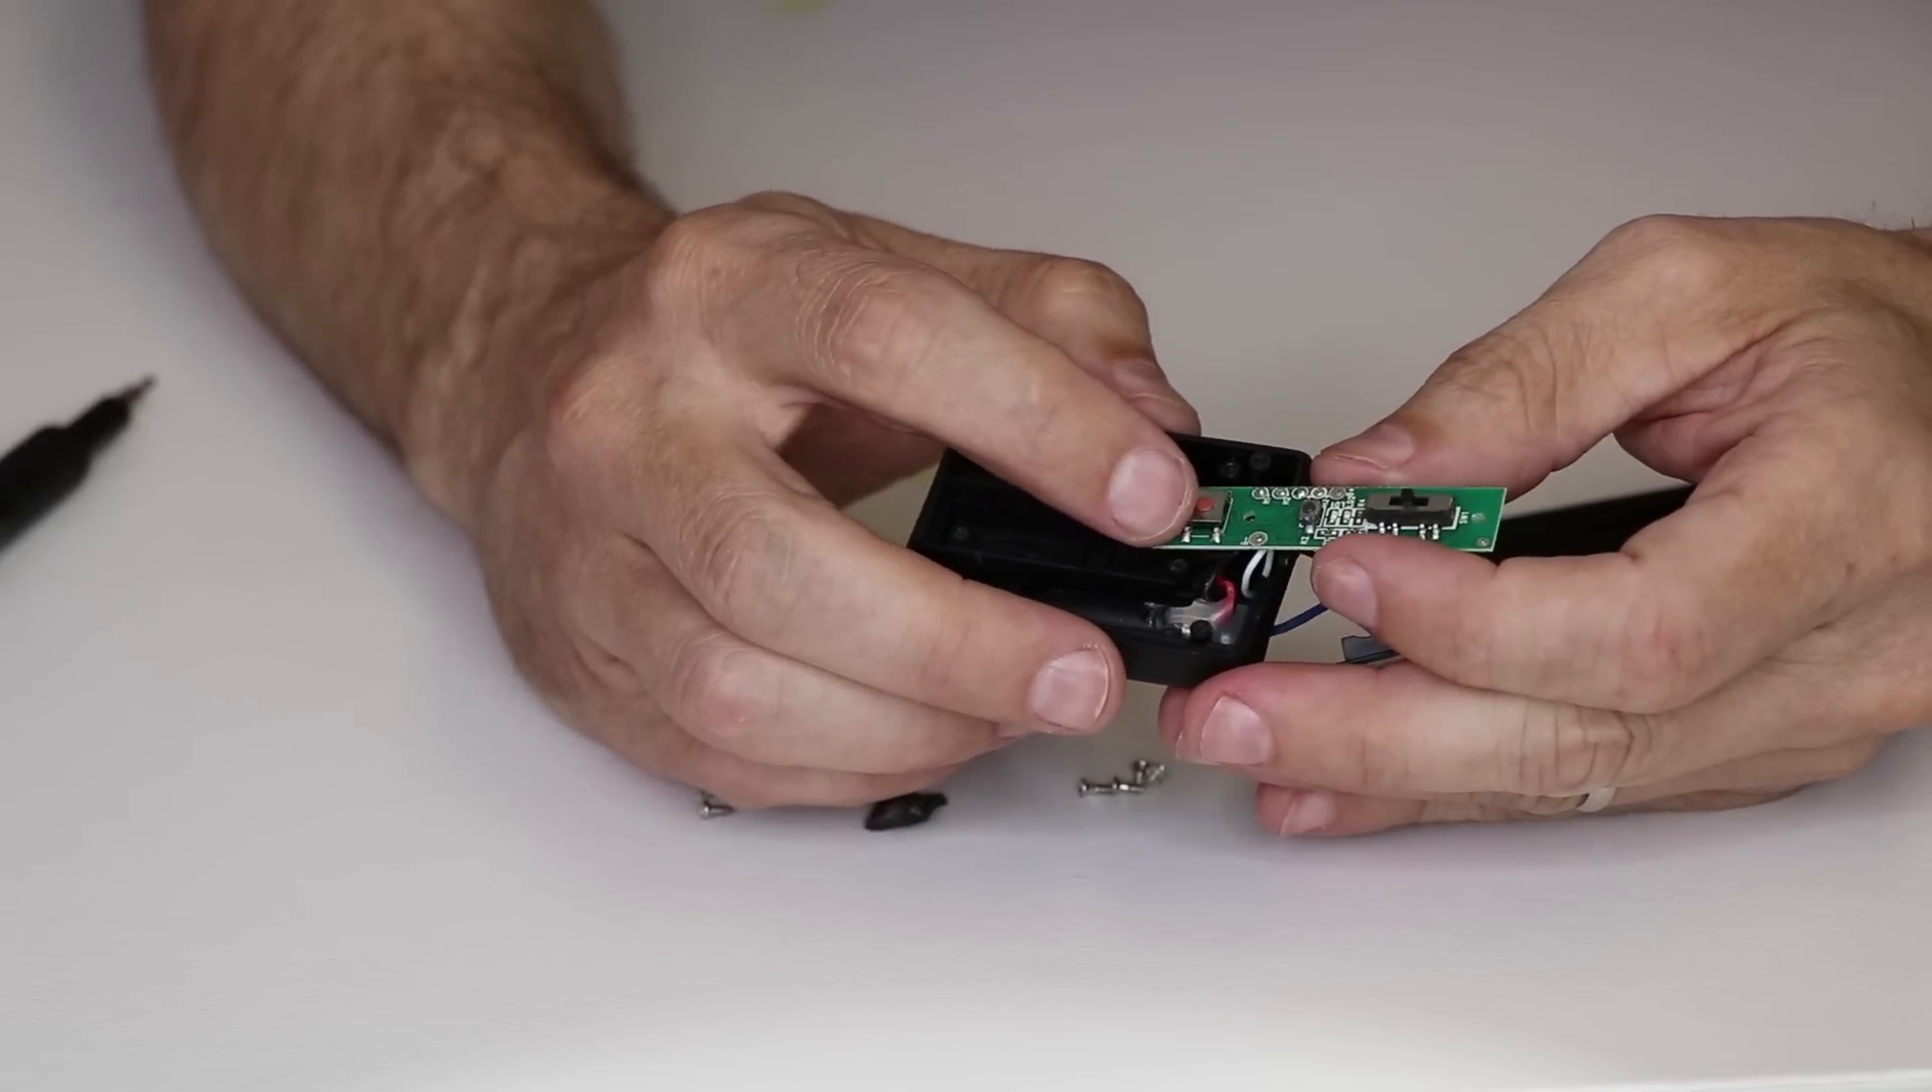And here we have the board removed.